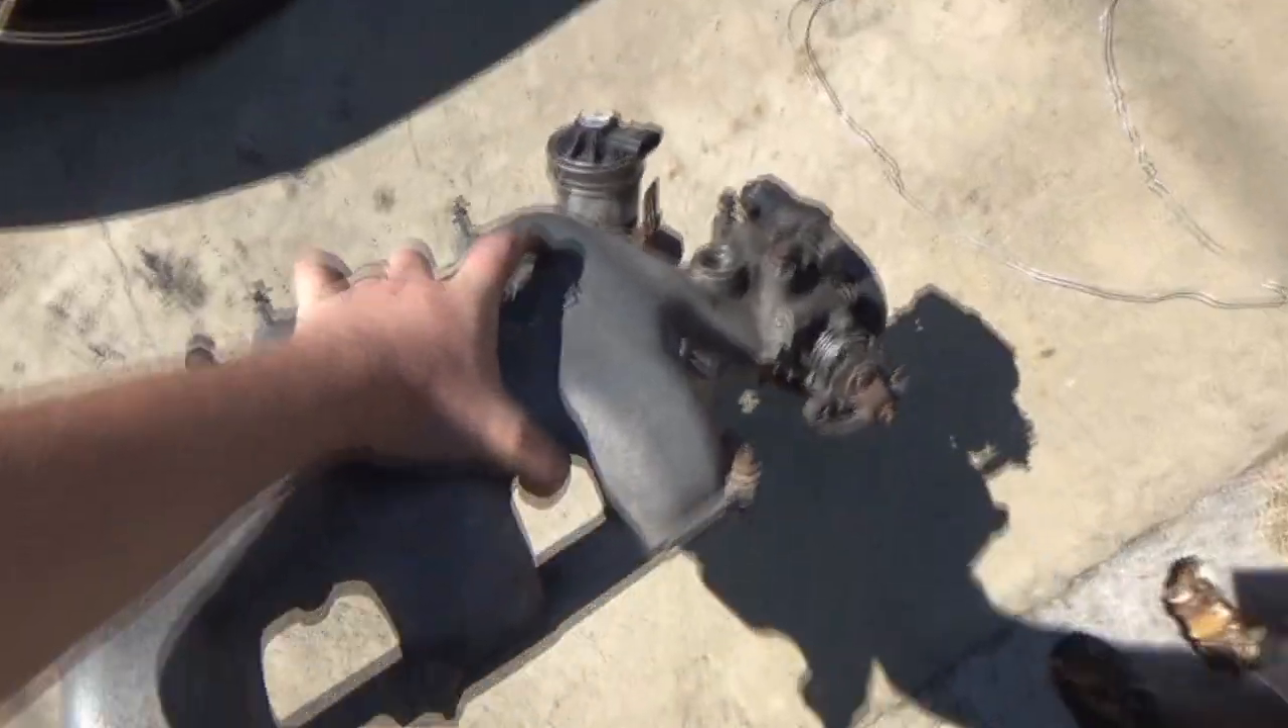So, basically, I removed the entire plenum, and I'll just move it here.